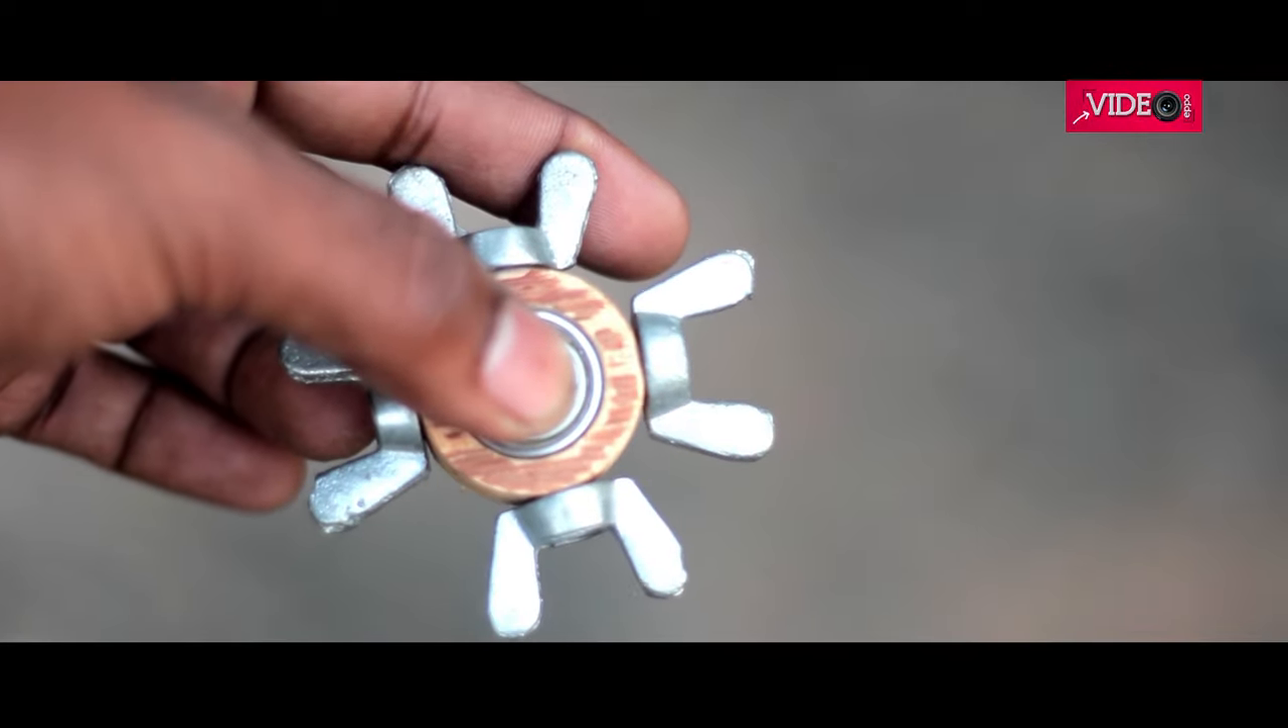Once done, I super glued some wing nut to the outer side of the wooden ring, completing the third fidget of this video.